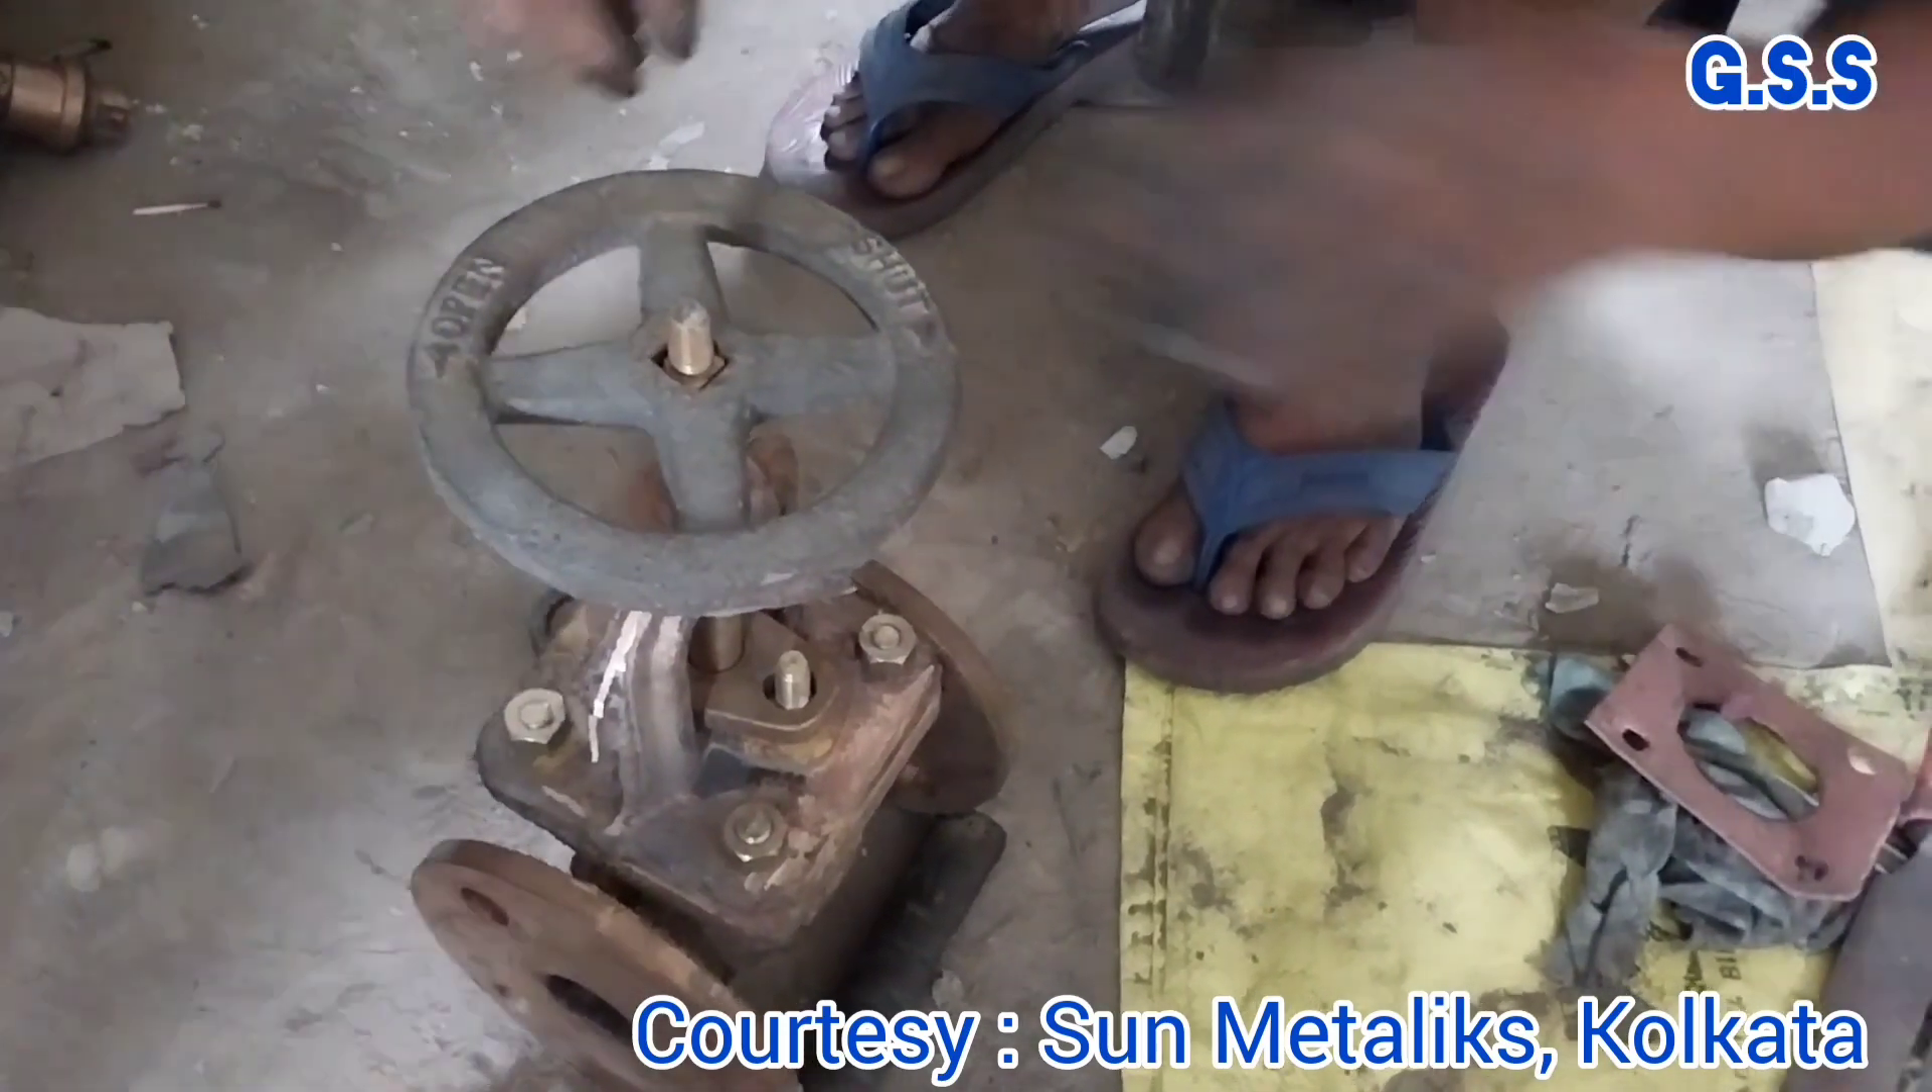Hand wheel of the valve is mounted over valve stem top.